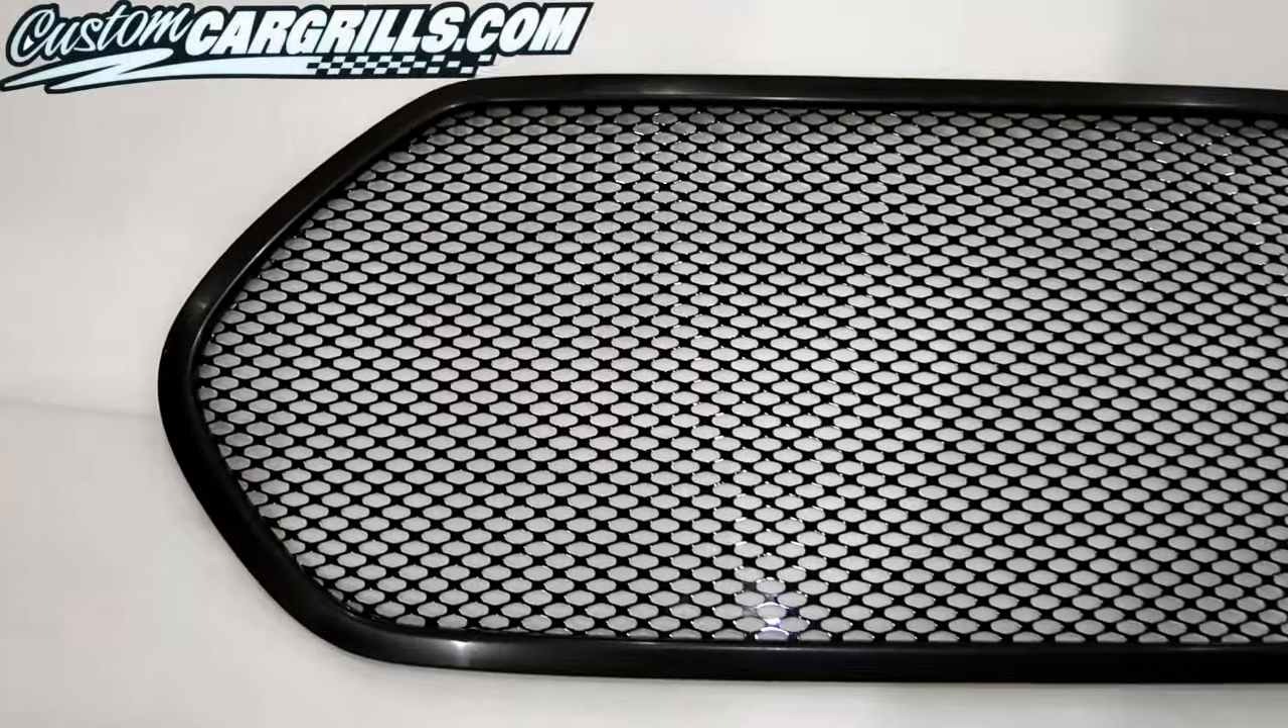Again, it's important to get a good solid bond between the mesh and the frame. Here's the finished mesh installation on the frame.